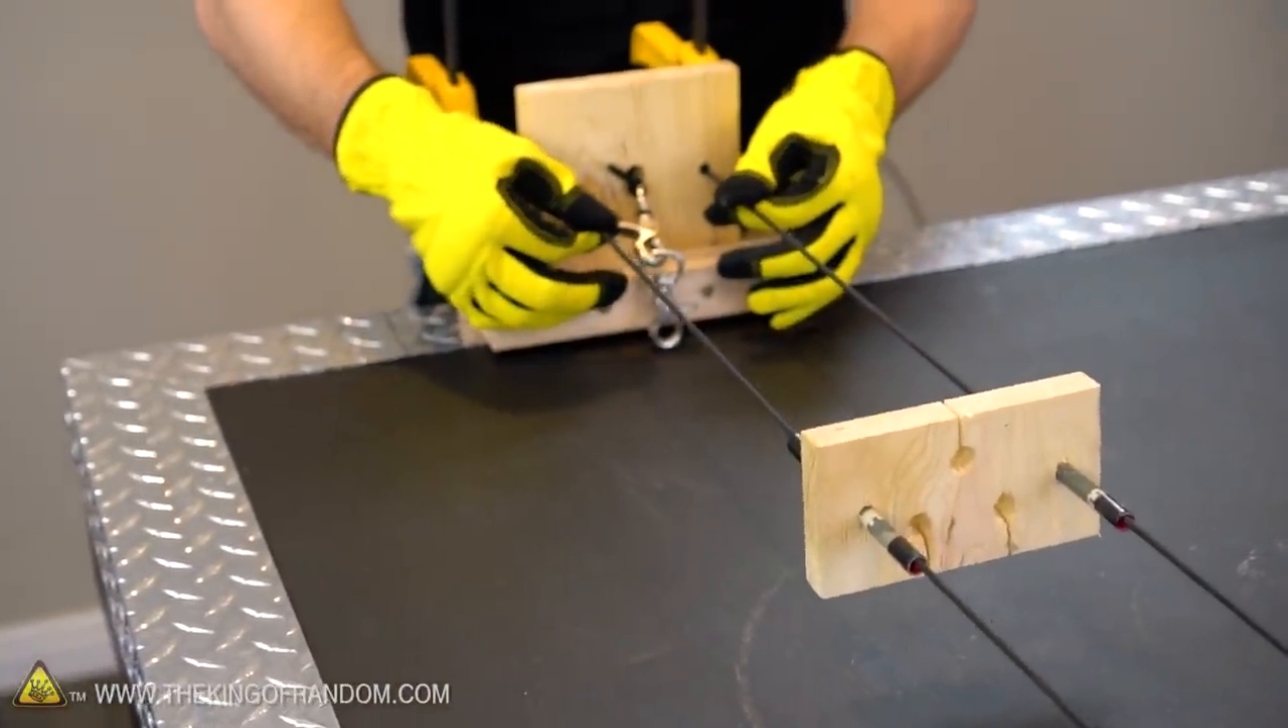We've added two ropes between the spinner mechanism and the backboard and that's to accommodate this automated rope making top.